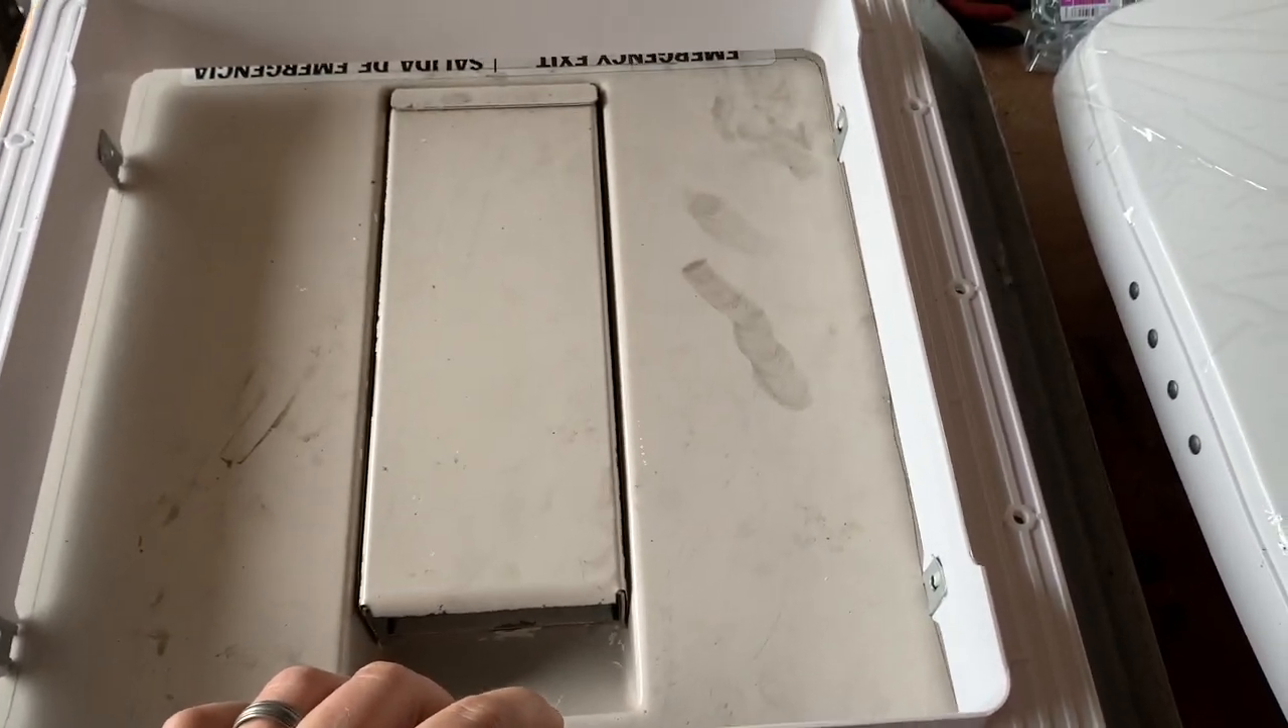I pulled the escape hatch off the bus.